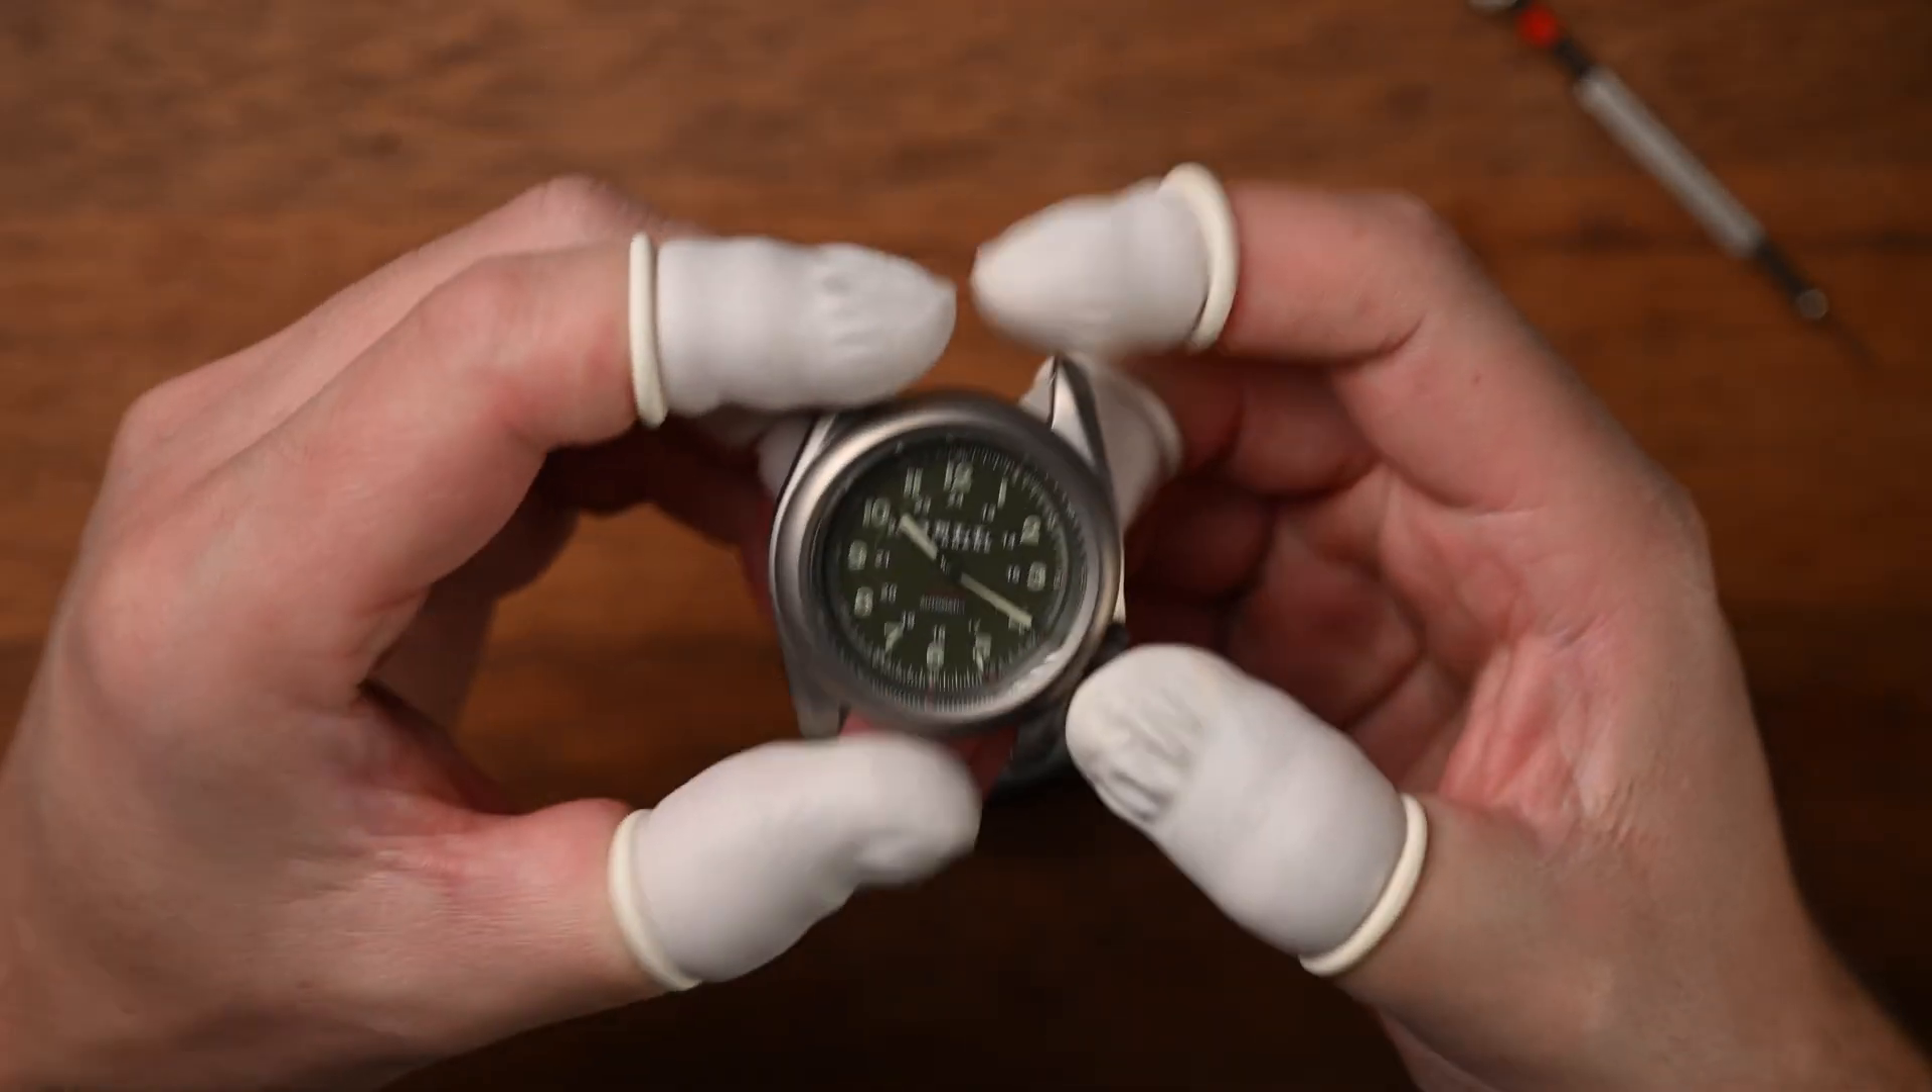And with that our watch head assembly is complete.